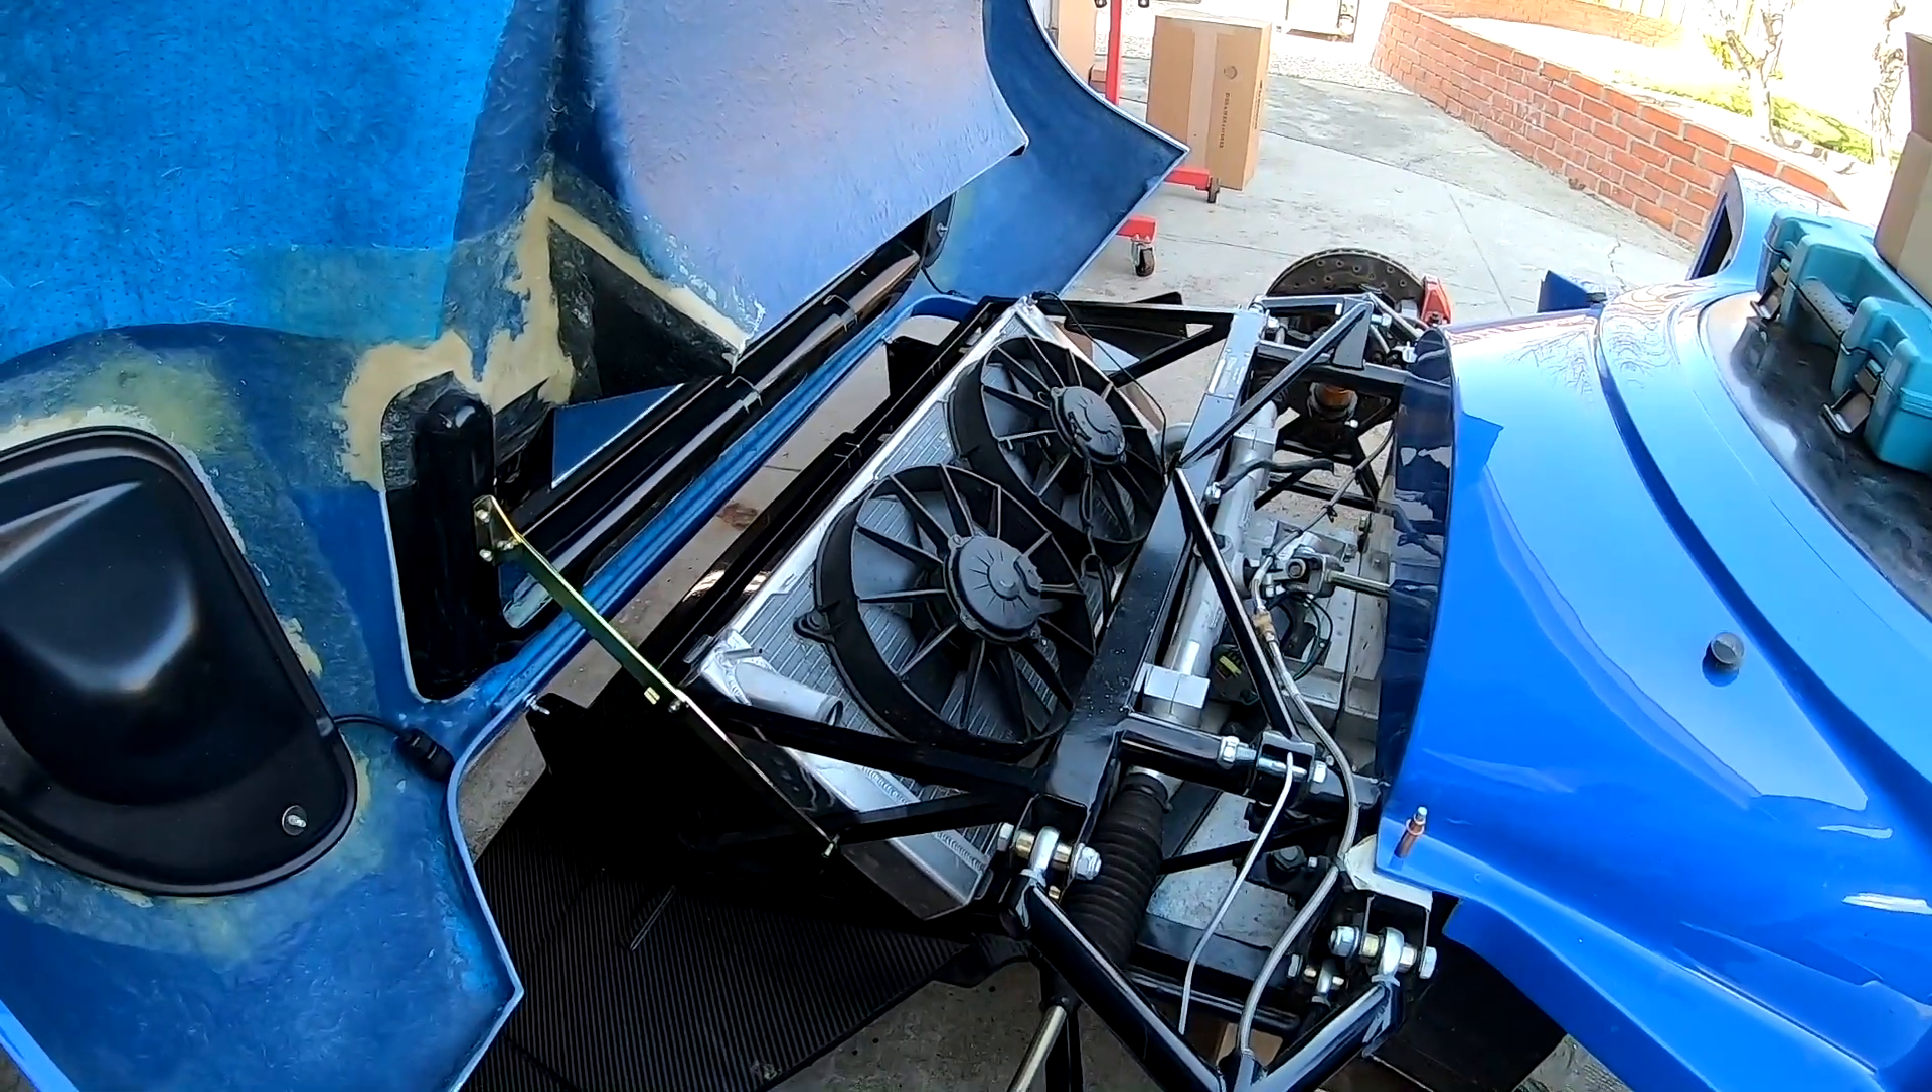All right, radiators in place. You can see, so this is the larger CNR radiator with the much larger fans.